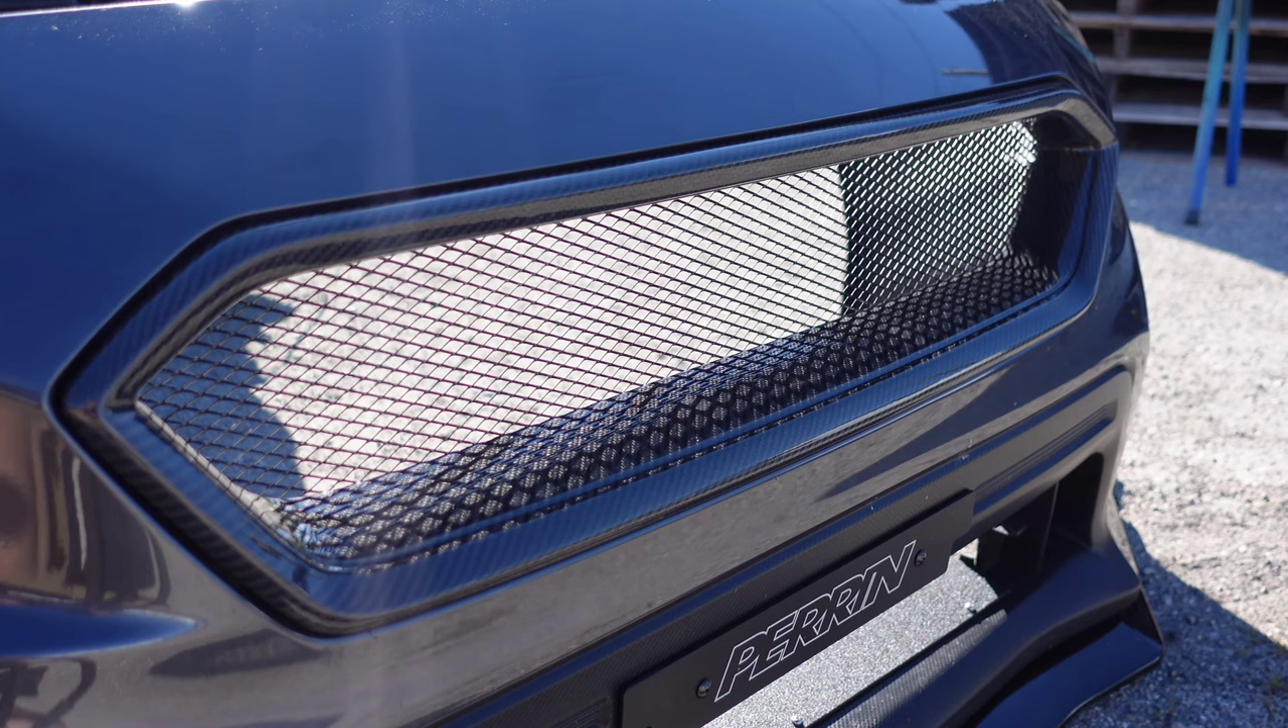All right, guys, we have gone ahead and got that grille installed. I do just want to reiterate, just be very careful when you're installing this.